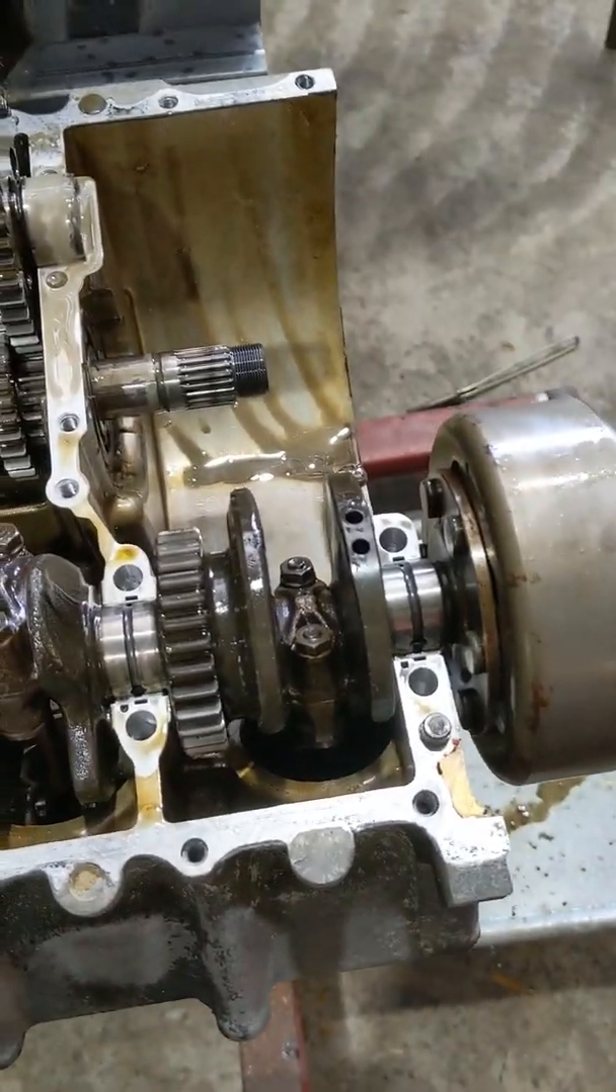Alright so I've got the bottom crankcase off.